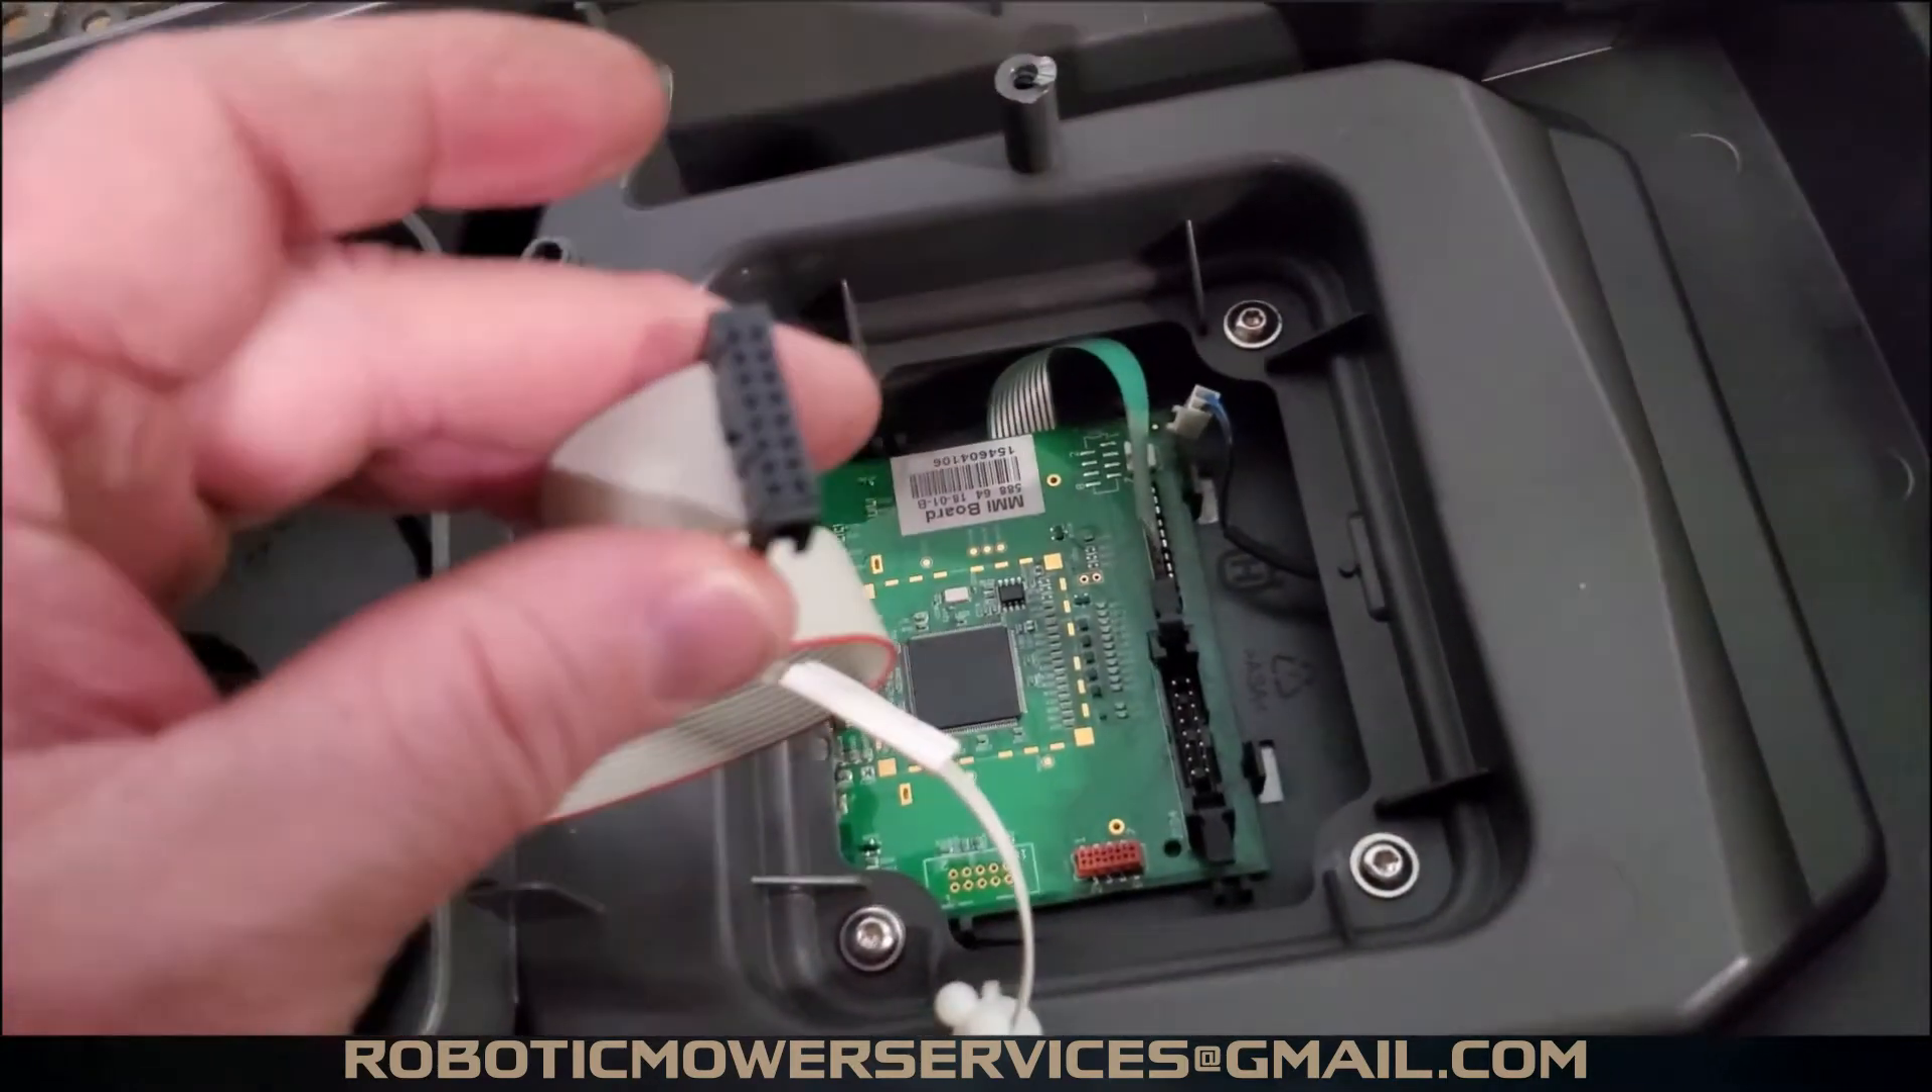All right you can see we unhooked our main ribbon cable there.